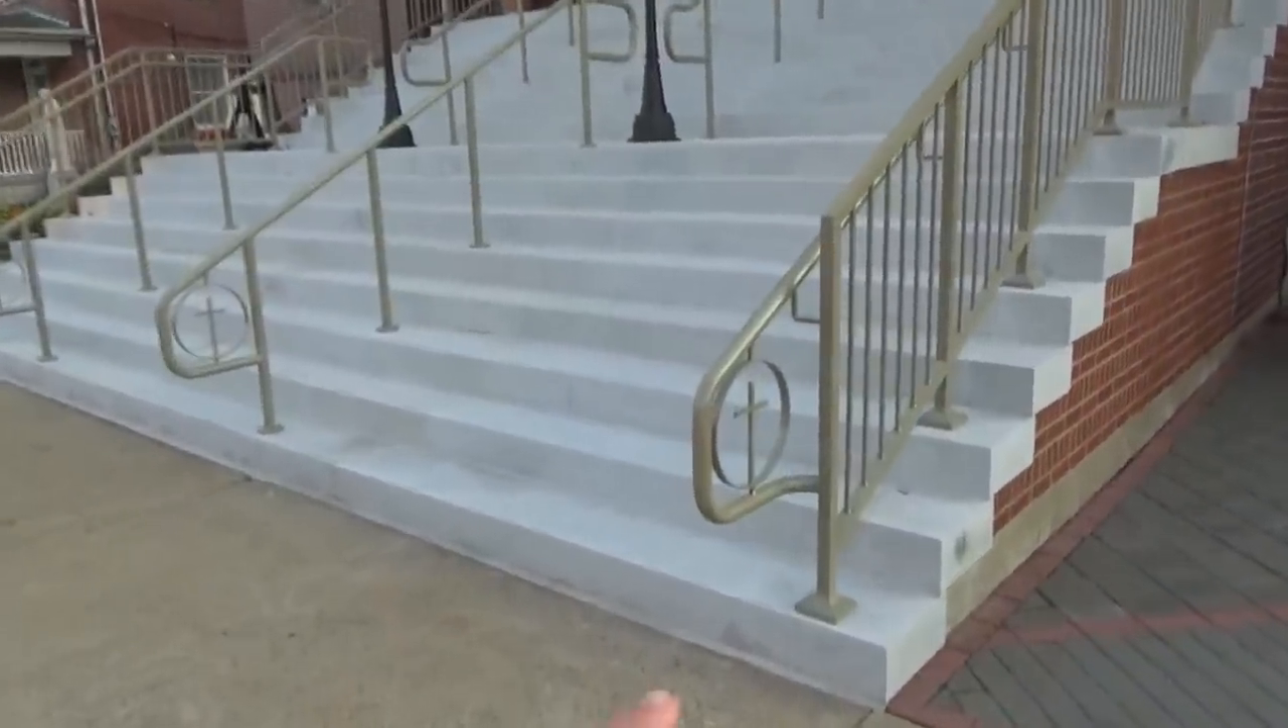Well, the steps are all done. They came and they put the railings in.